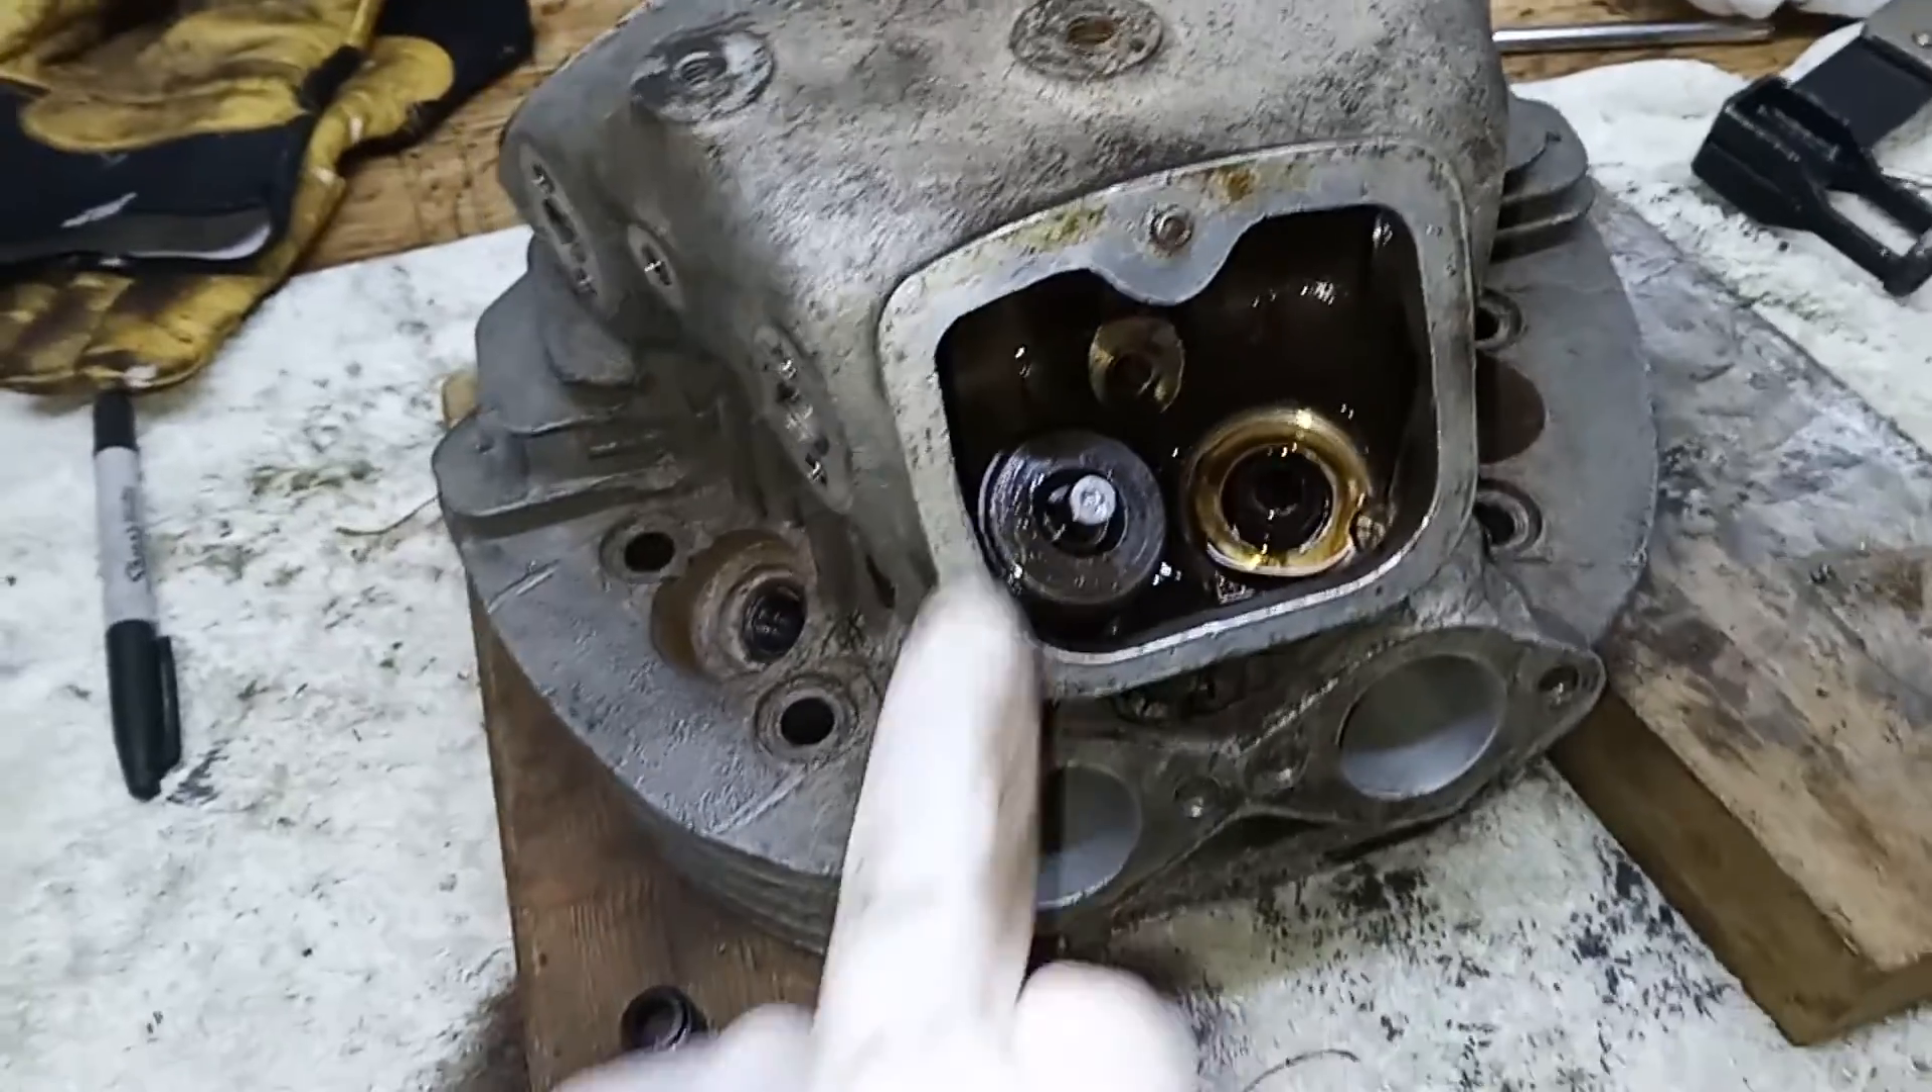Just one valve left to remove now.